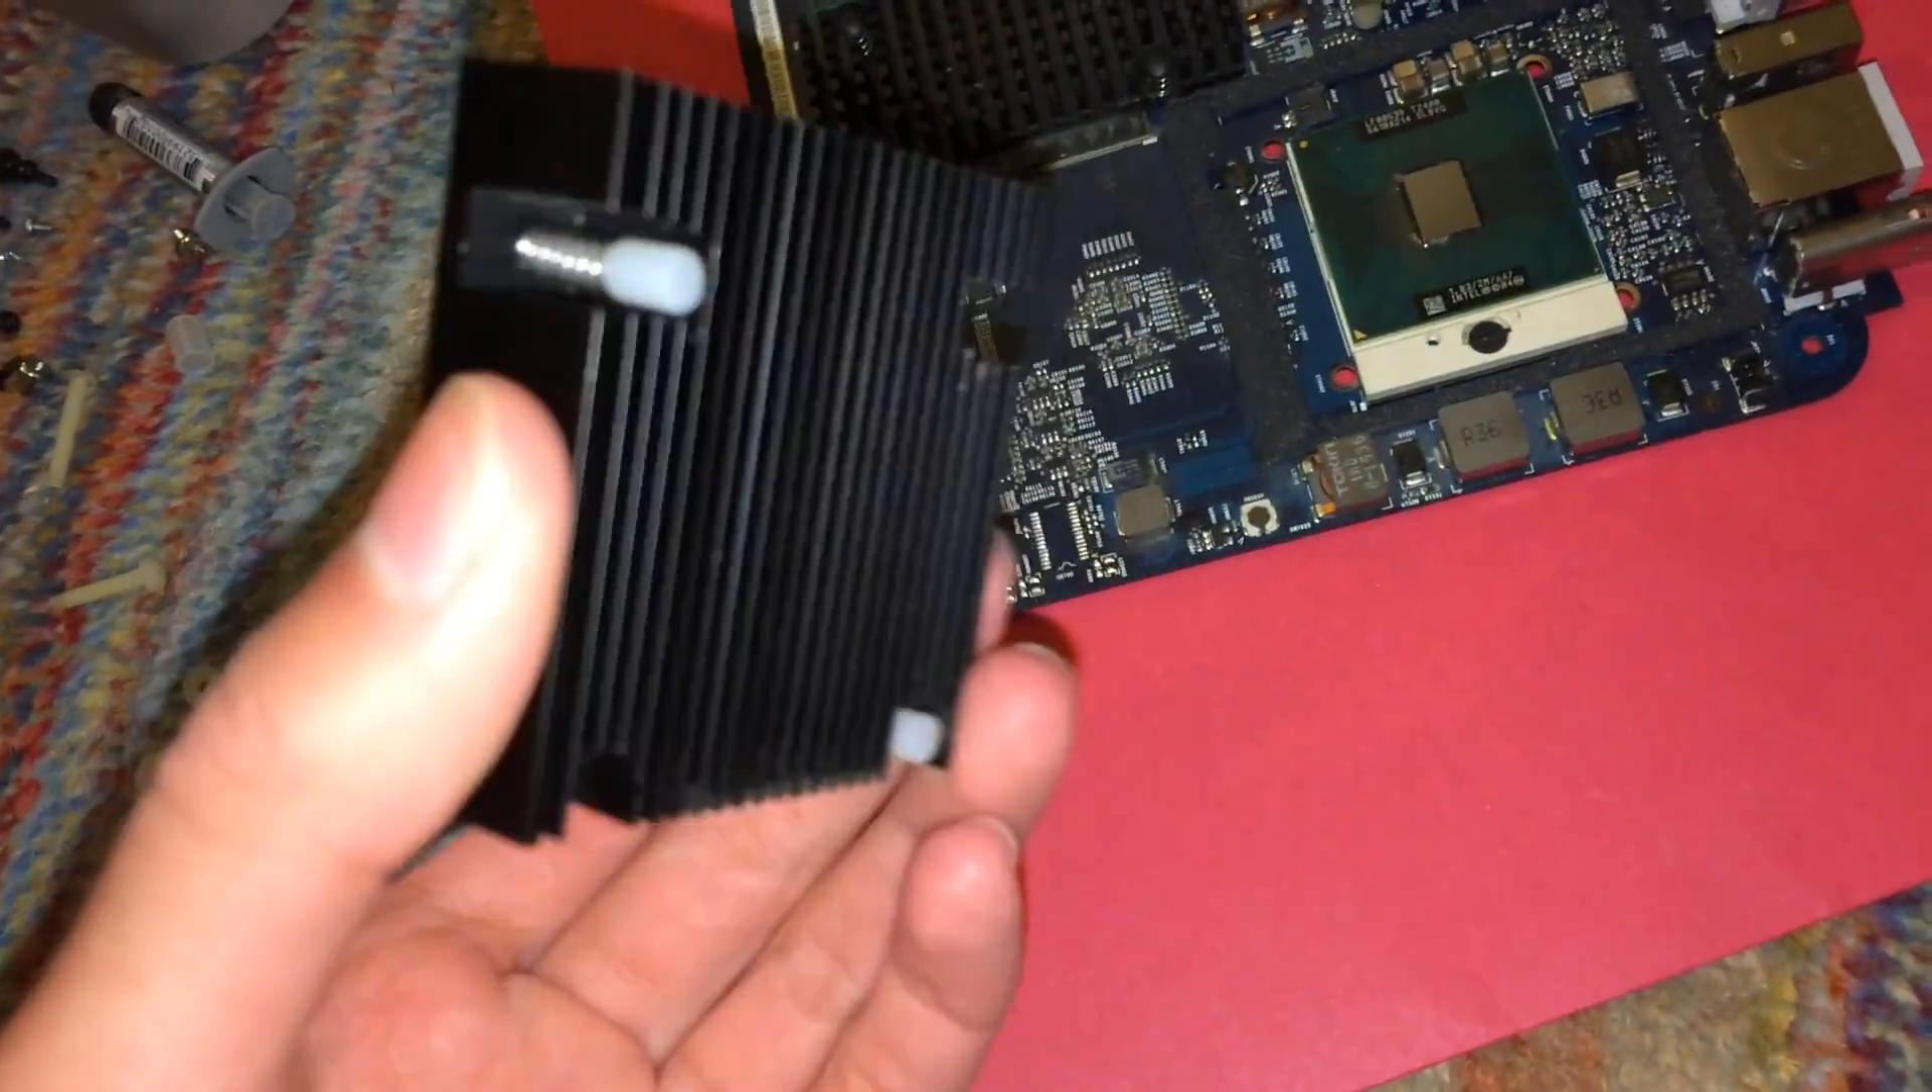I have removed the CPU heat sink.